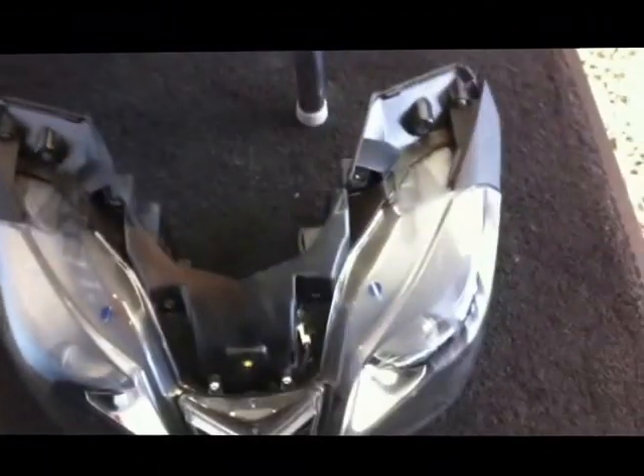There's your headlight bucket. And now that's free and removed from the bike.